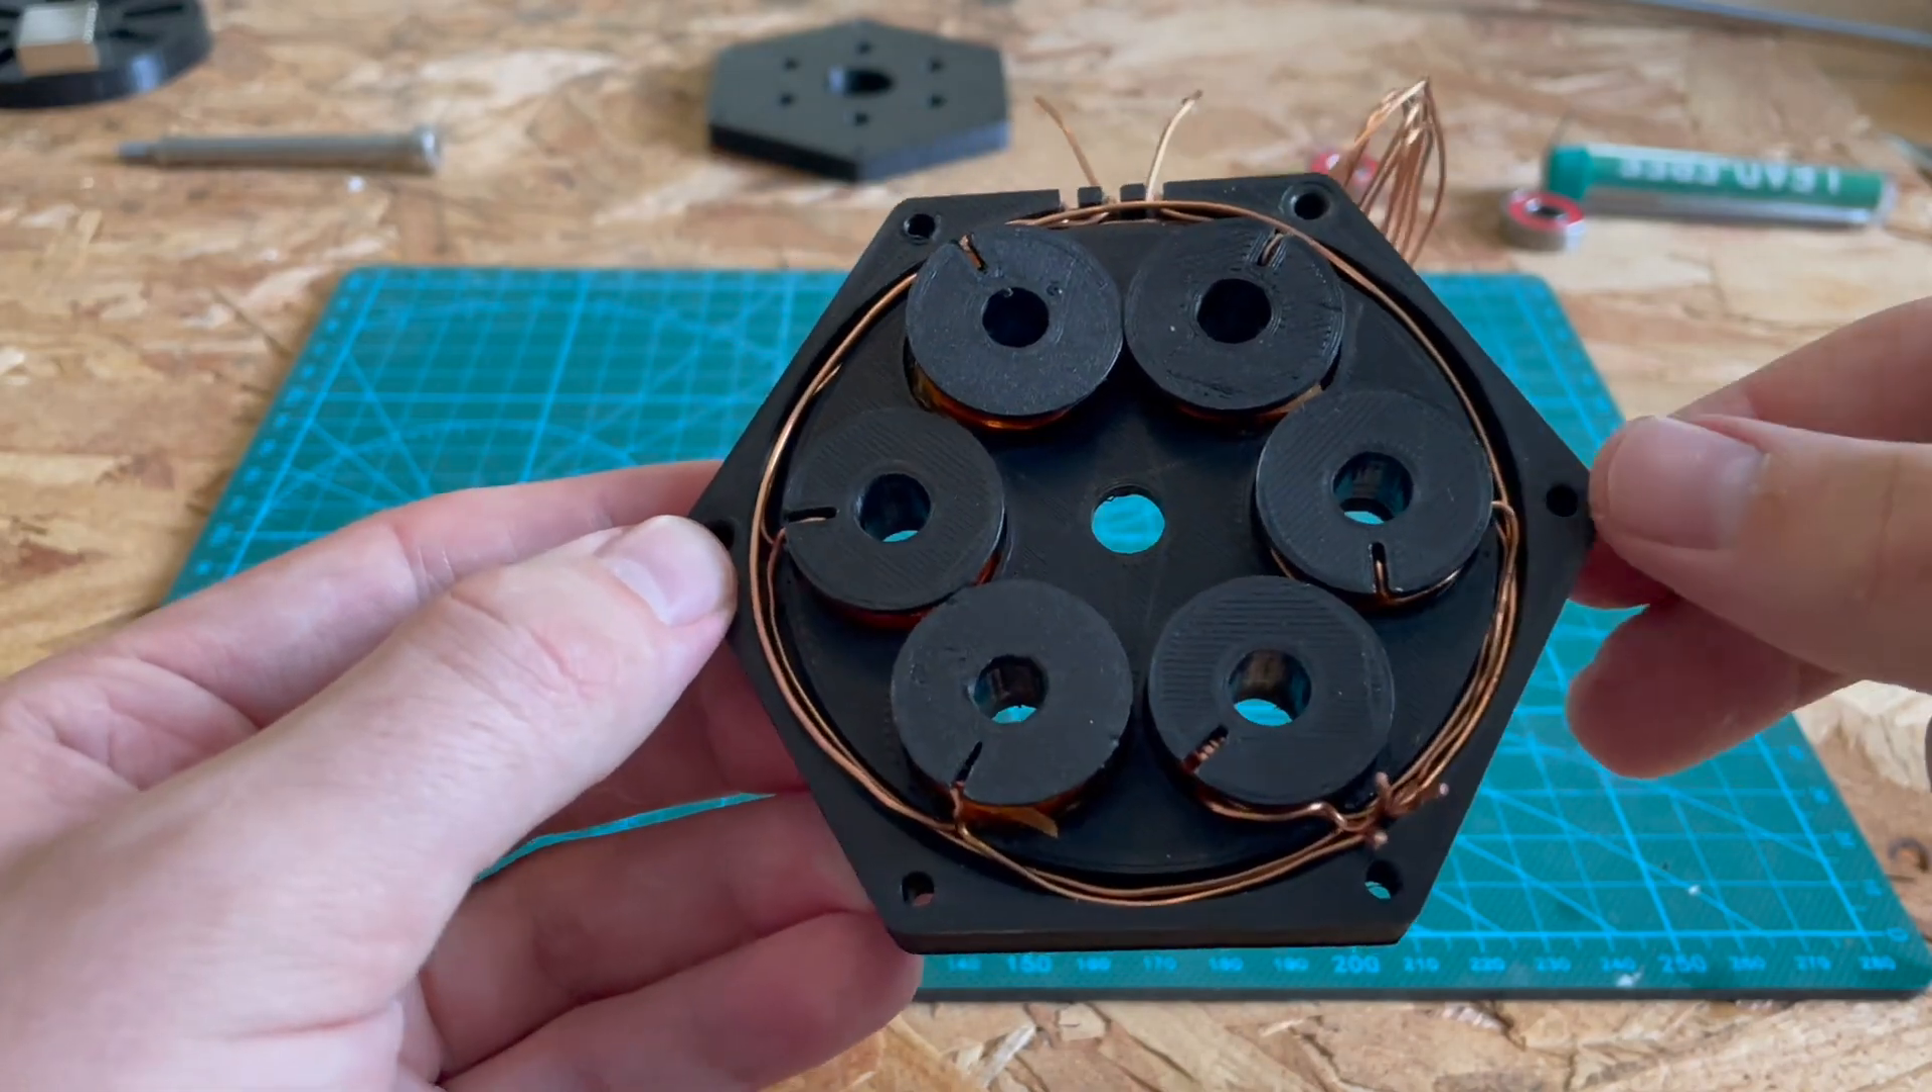I finally managed to fit all six coils uh into the lower half of the stator.